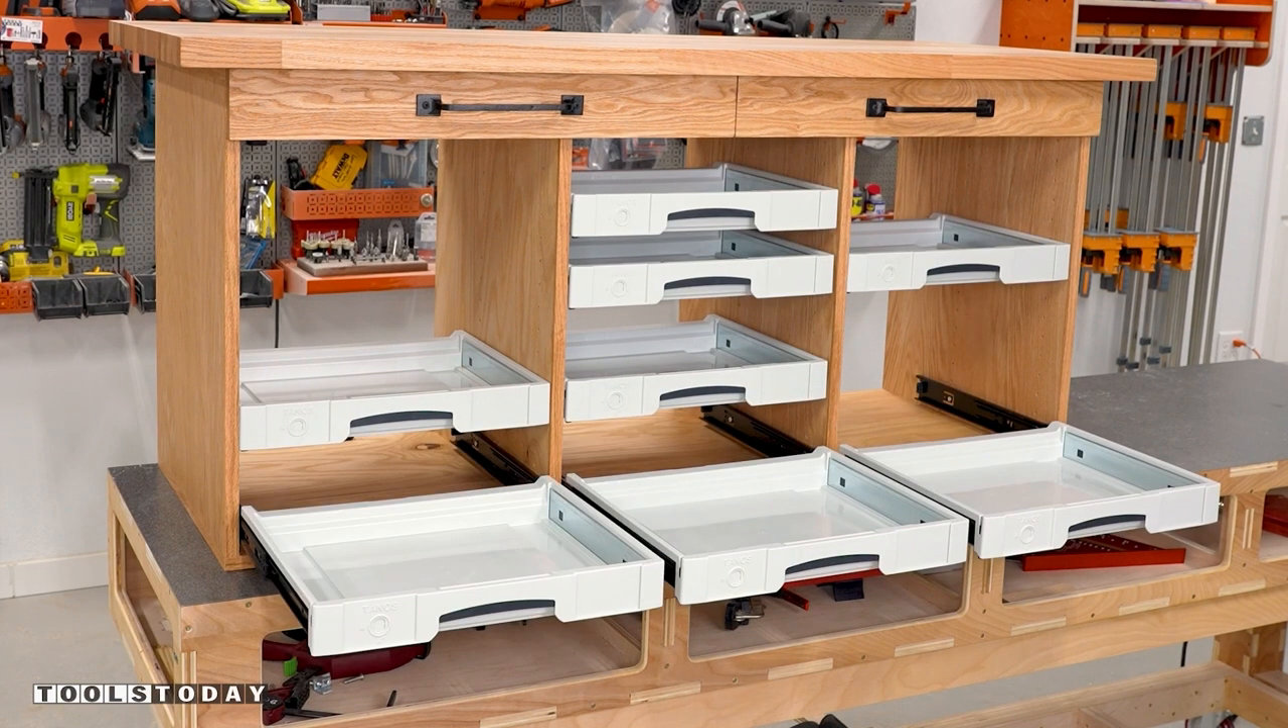The drawers fit nicely after having done one the rest of them just almost installed themselves.